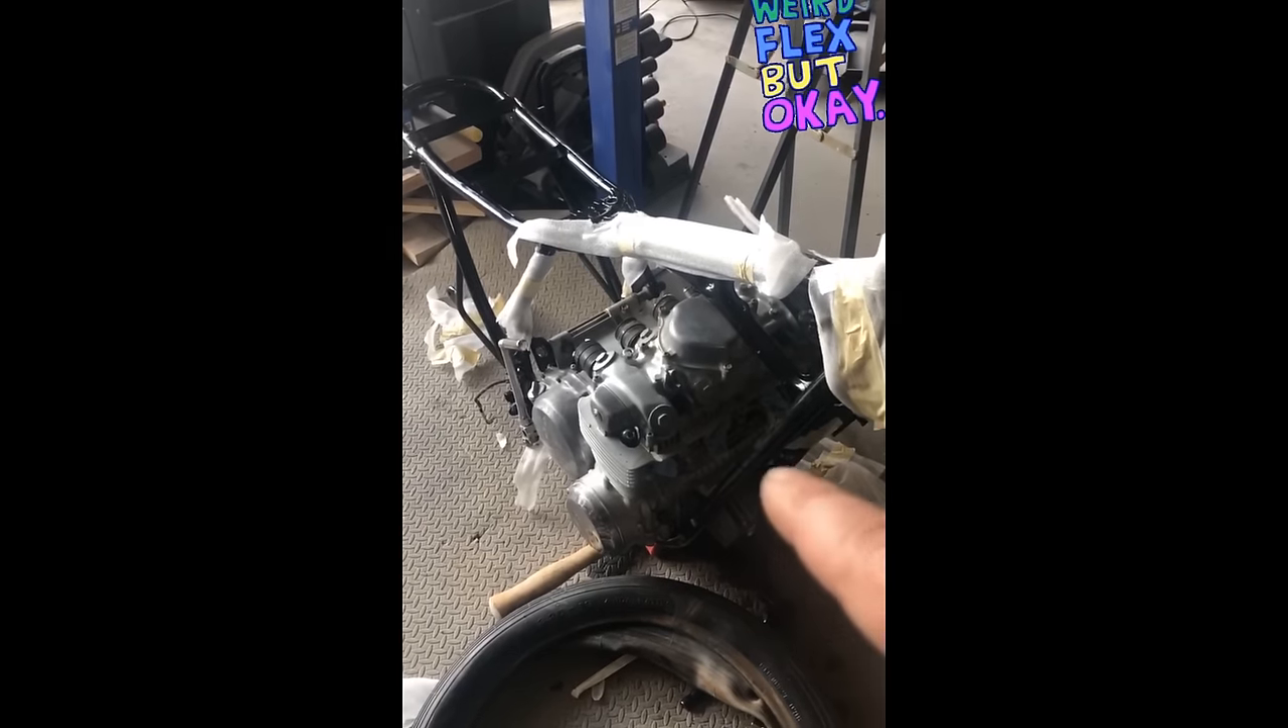But the frame is back from powder coating and I got the motor mounted by myself.